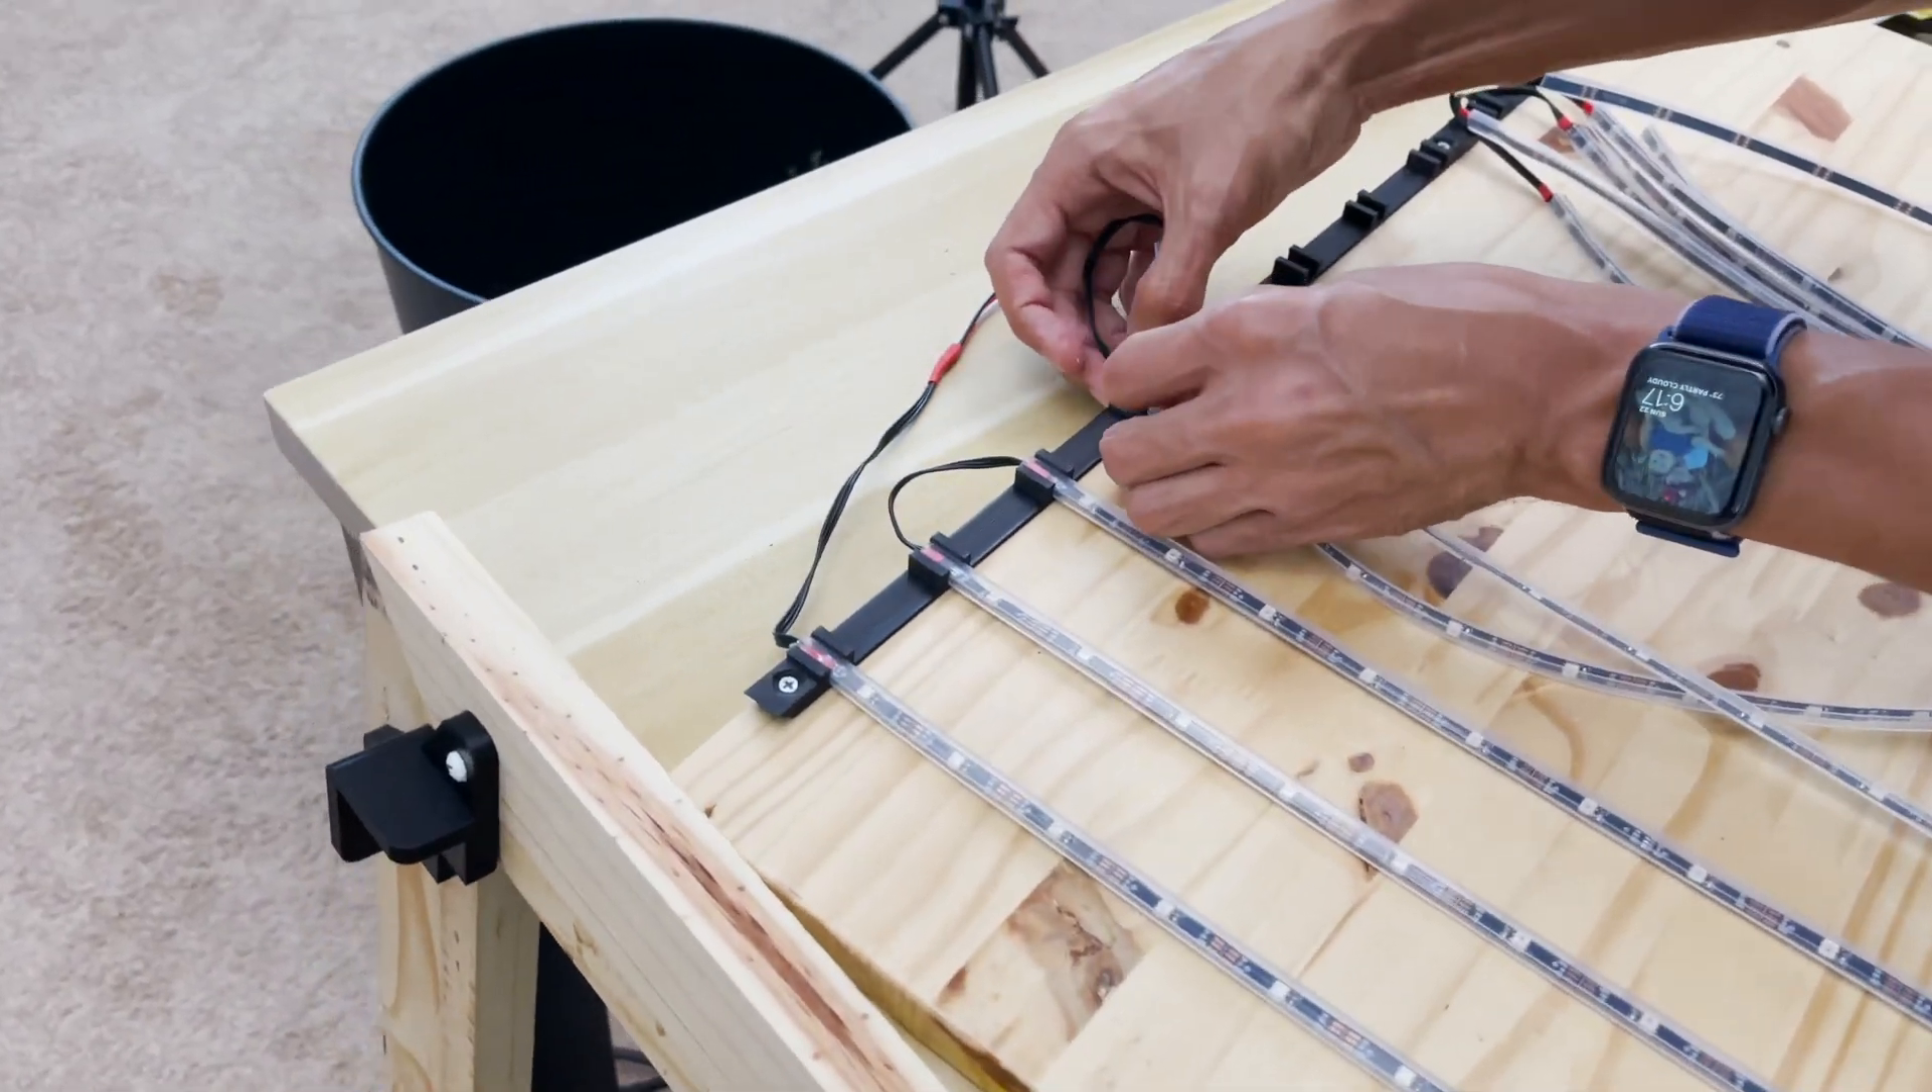The LED strips are press-fitted through the clips and have a tight fit so they're kept nice and straight.